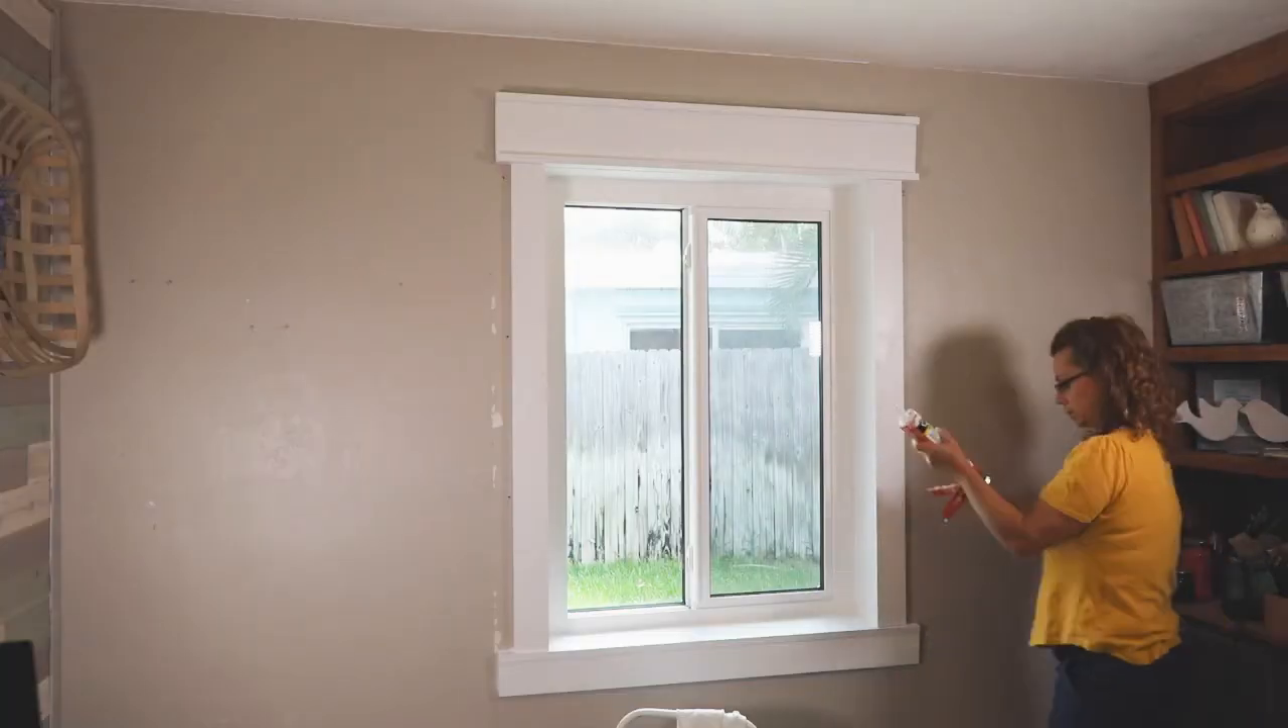For the Craftsman trim, I started with the apron, then added the two sides, and then the top last.